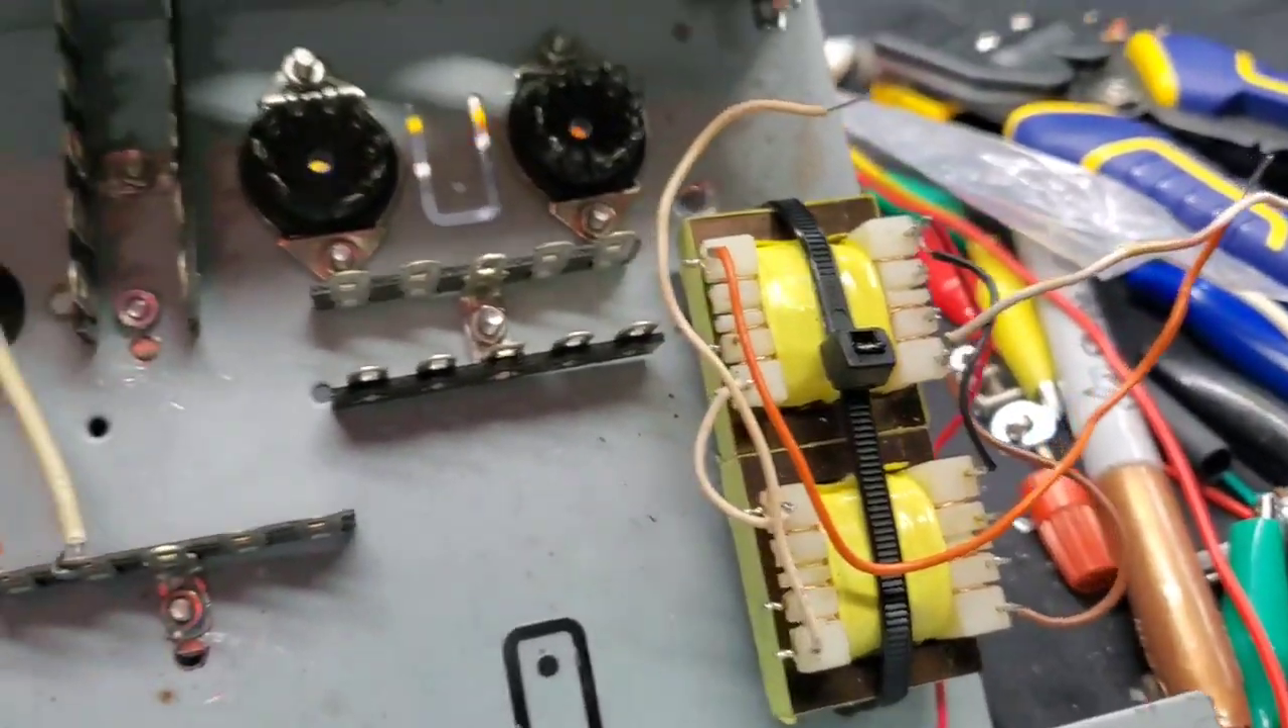Got the audio transformer zip tied in place right there.